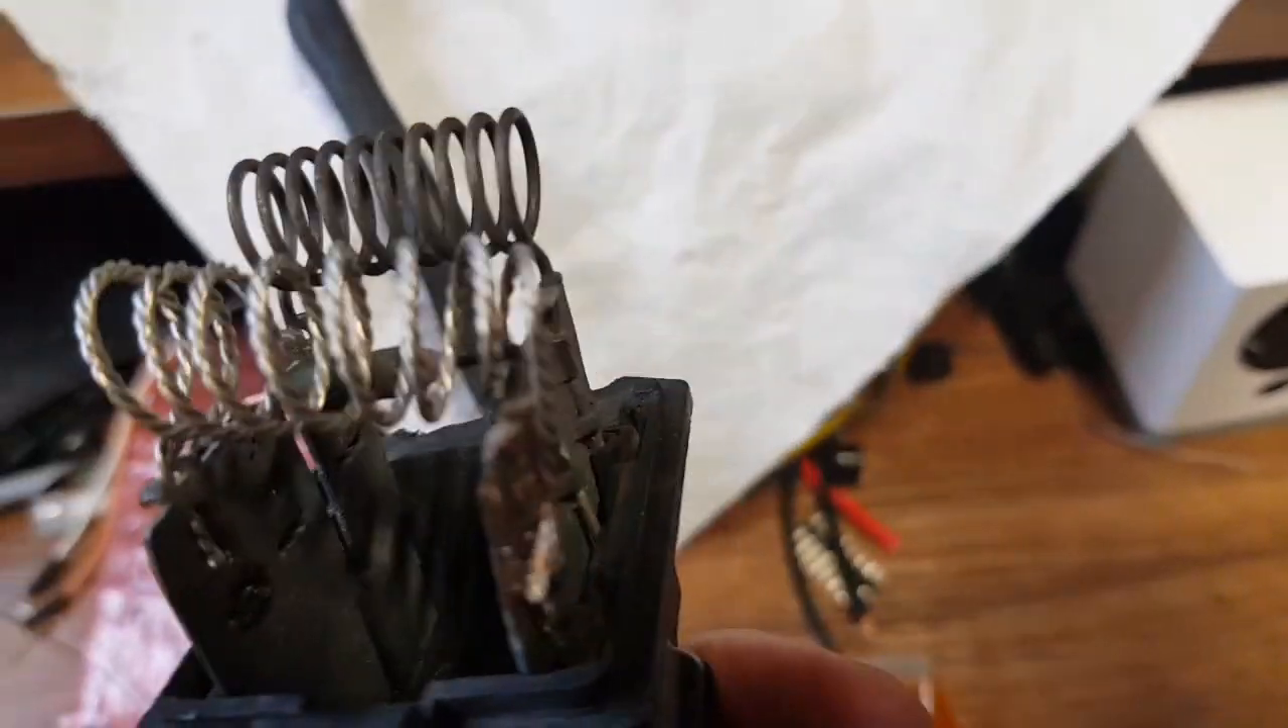There we go that's our new heater resistor coil fitted it's not pretty.